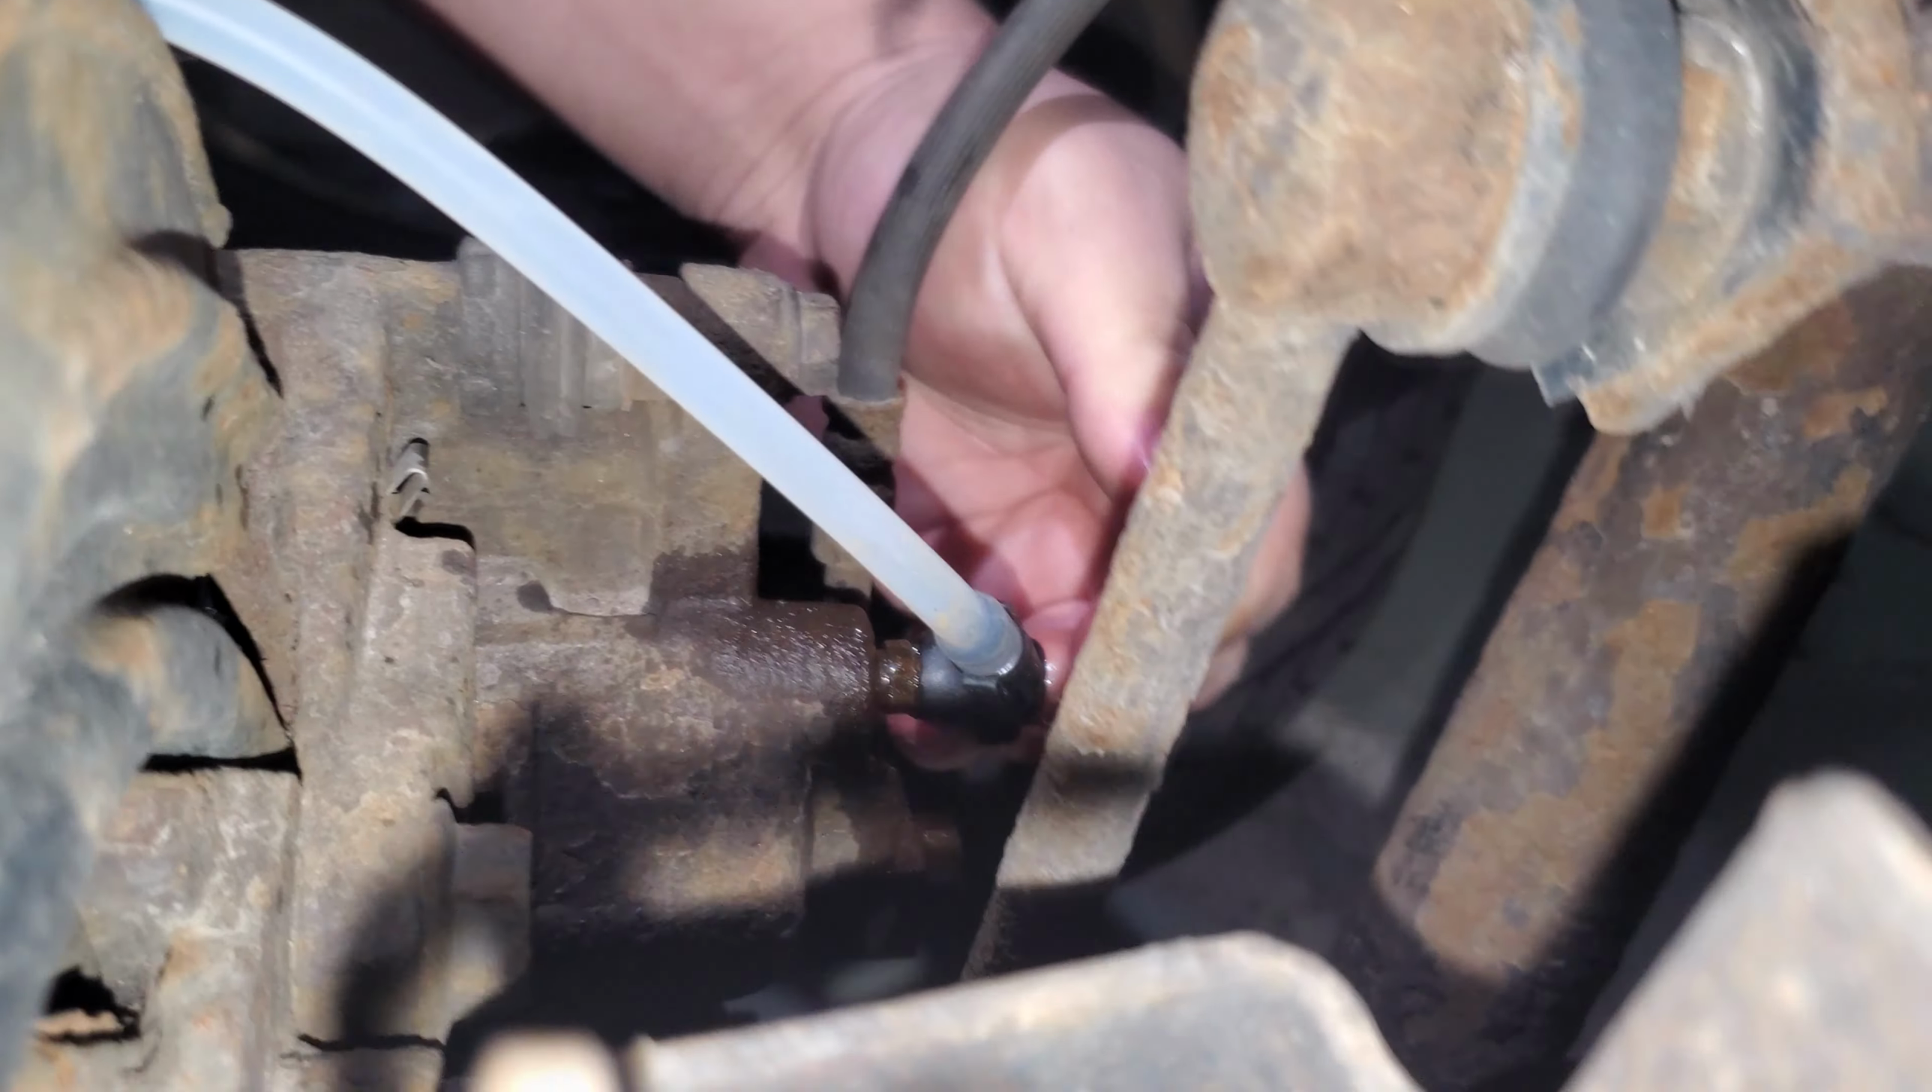And, we're going to stick our connection over the bleeder valve. All right. So, it's on there.